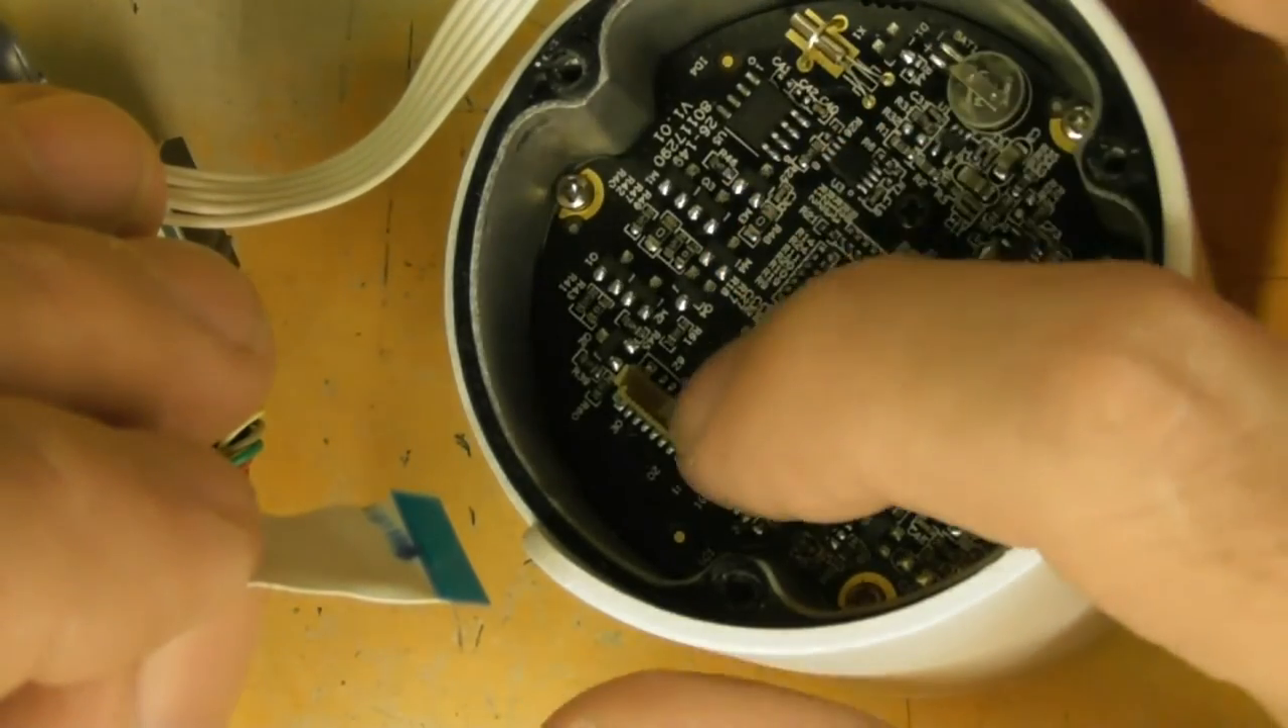All right well I've got the camera PCB back installed and this right here is where this ribbon cable goes.